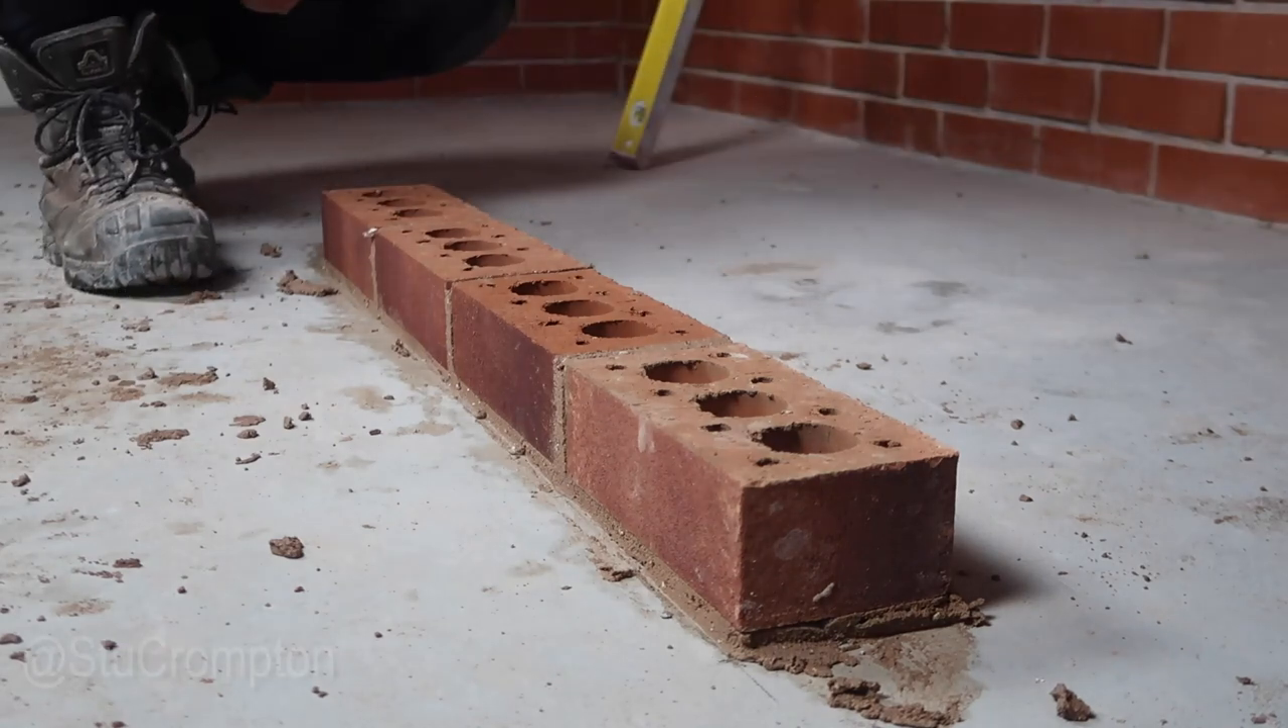And there we have it. That's our first four bricks laid.